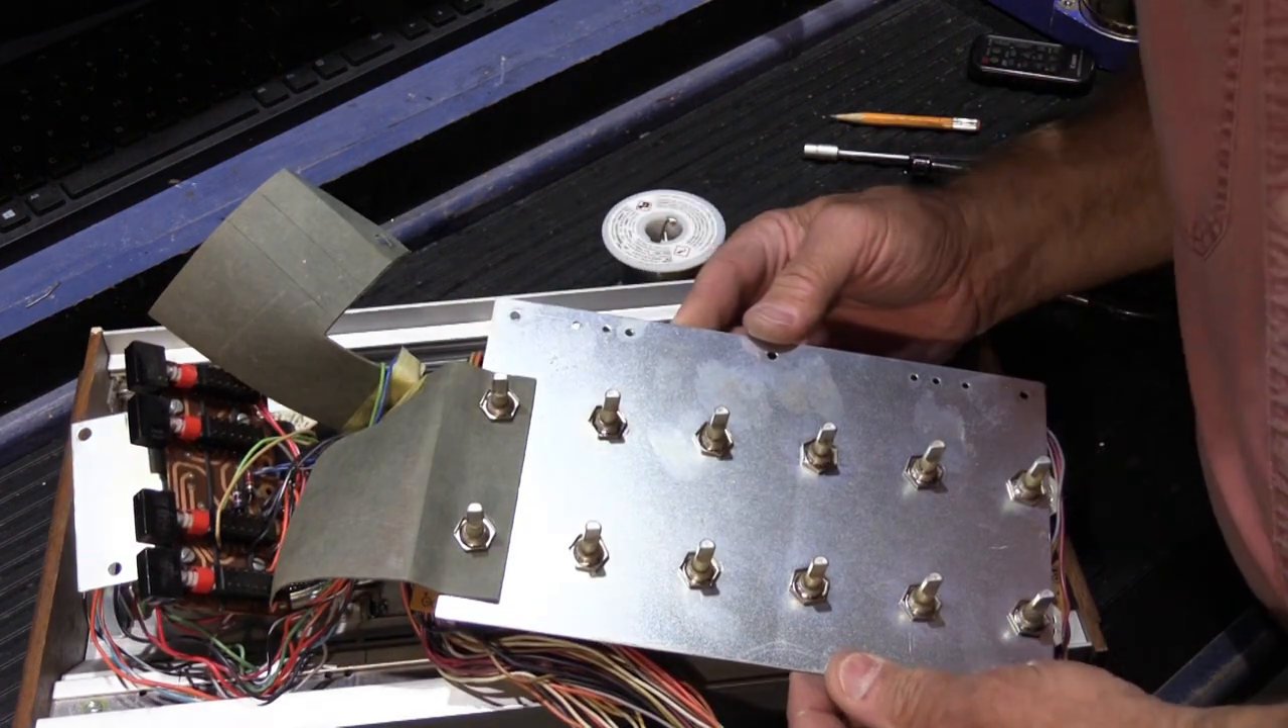Now you would think aha we're almost done but we're not because we have to take all these nuts off.